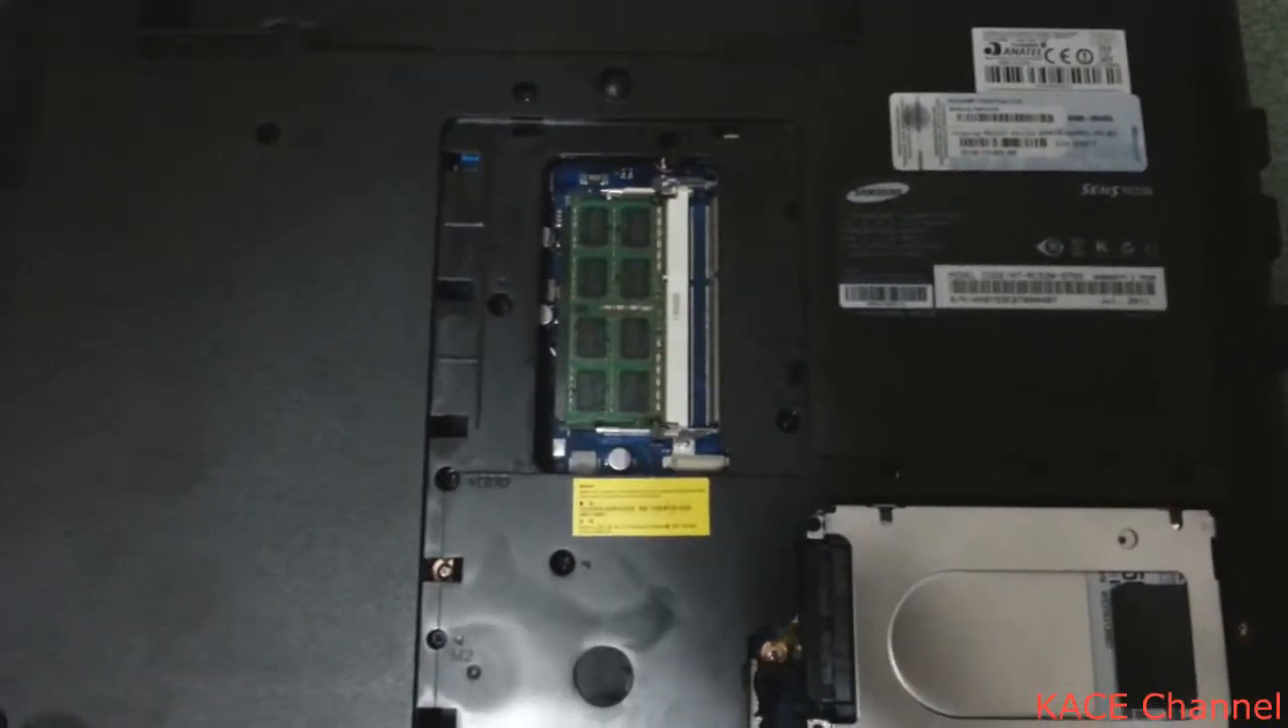And I have one RAM installed in the laptop.